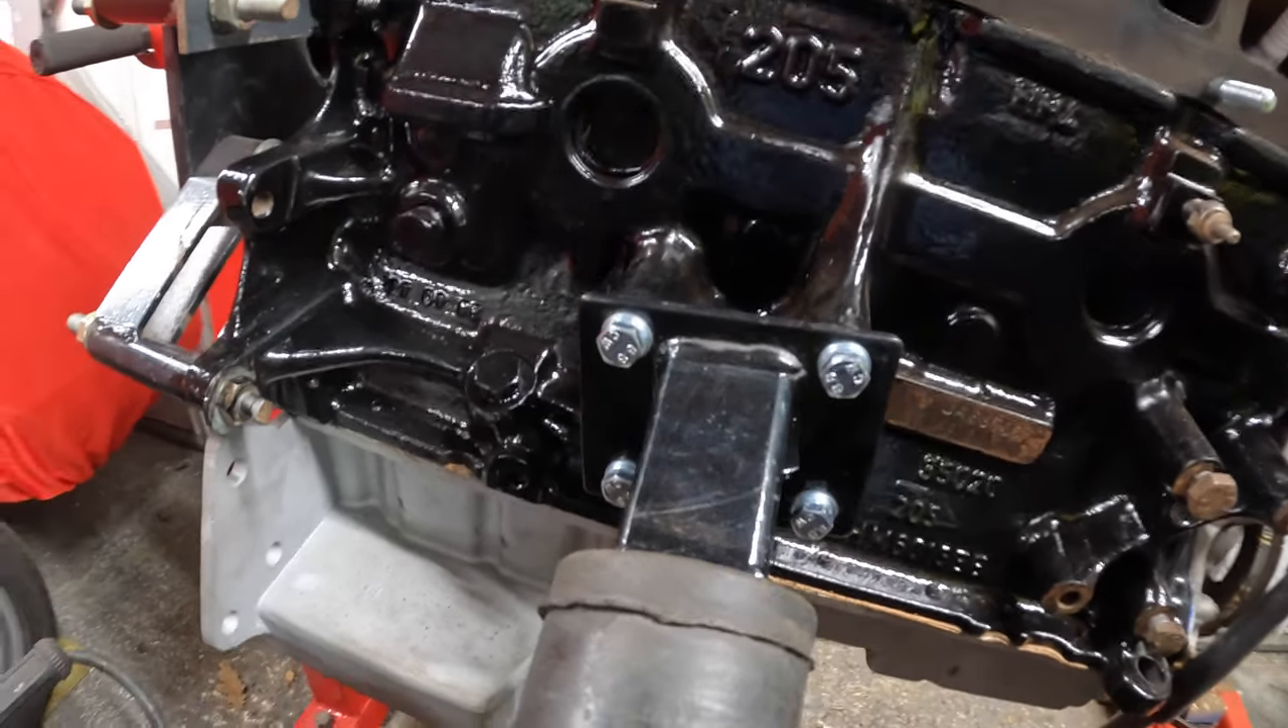I've now got four brand new bolts holding my engine mount on.